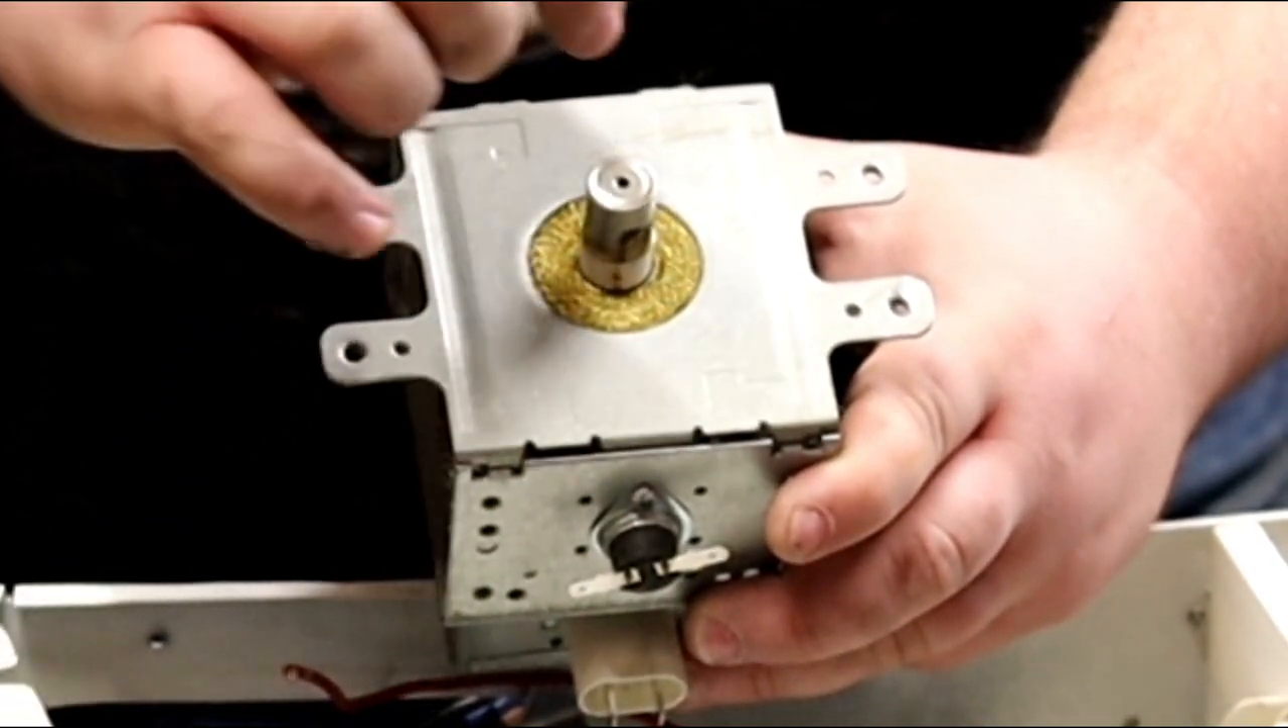Alright, so I got it out. I got the magnetron out.